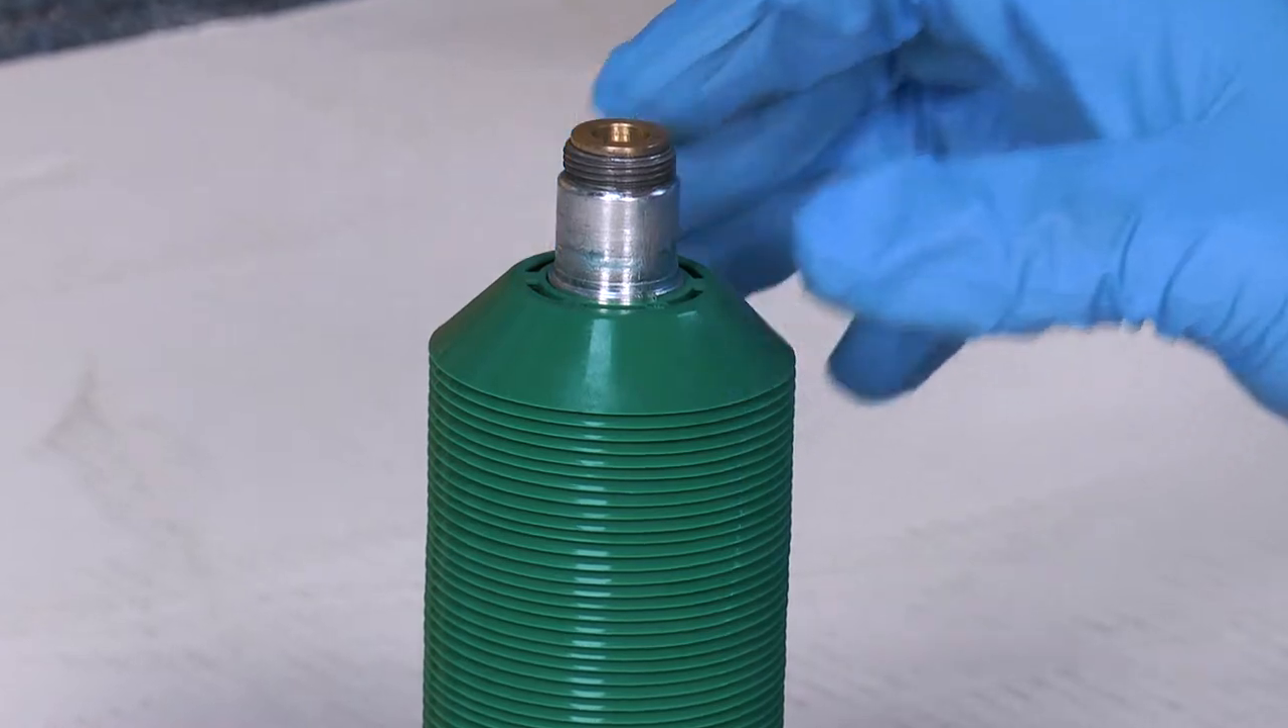The disc stack is now back on the bearing tube.